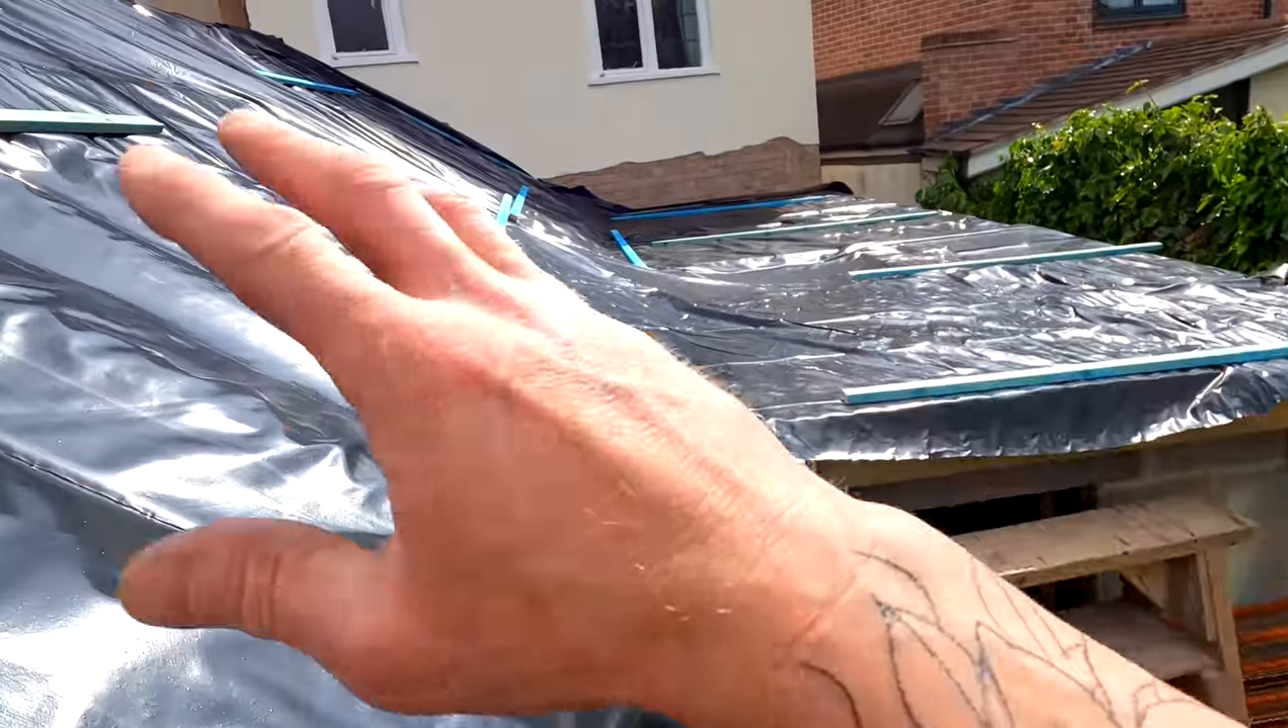We've covered over the roof for now as well just for over the weekend.